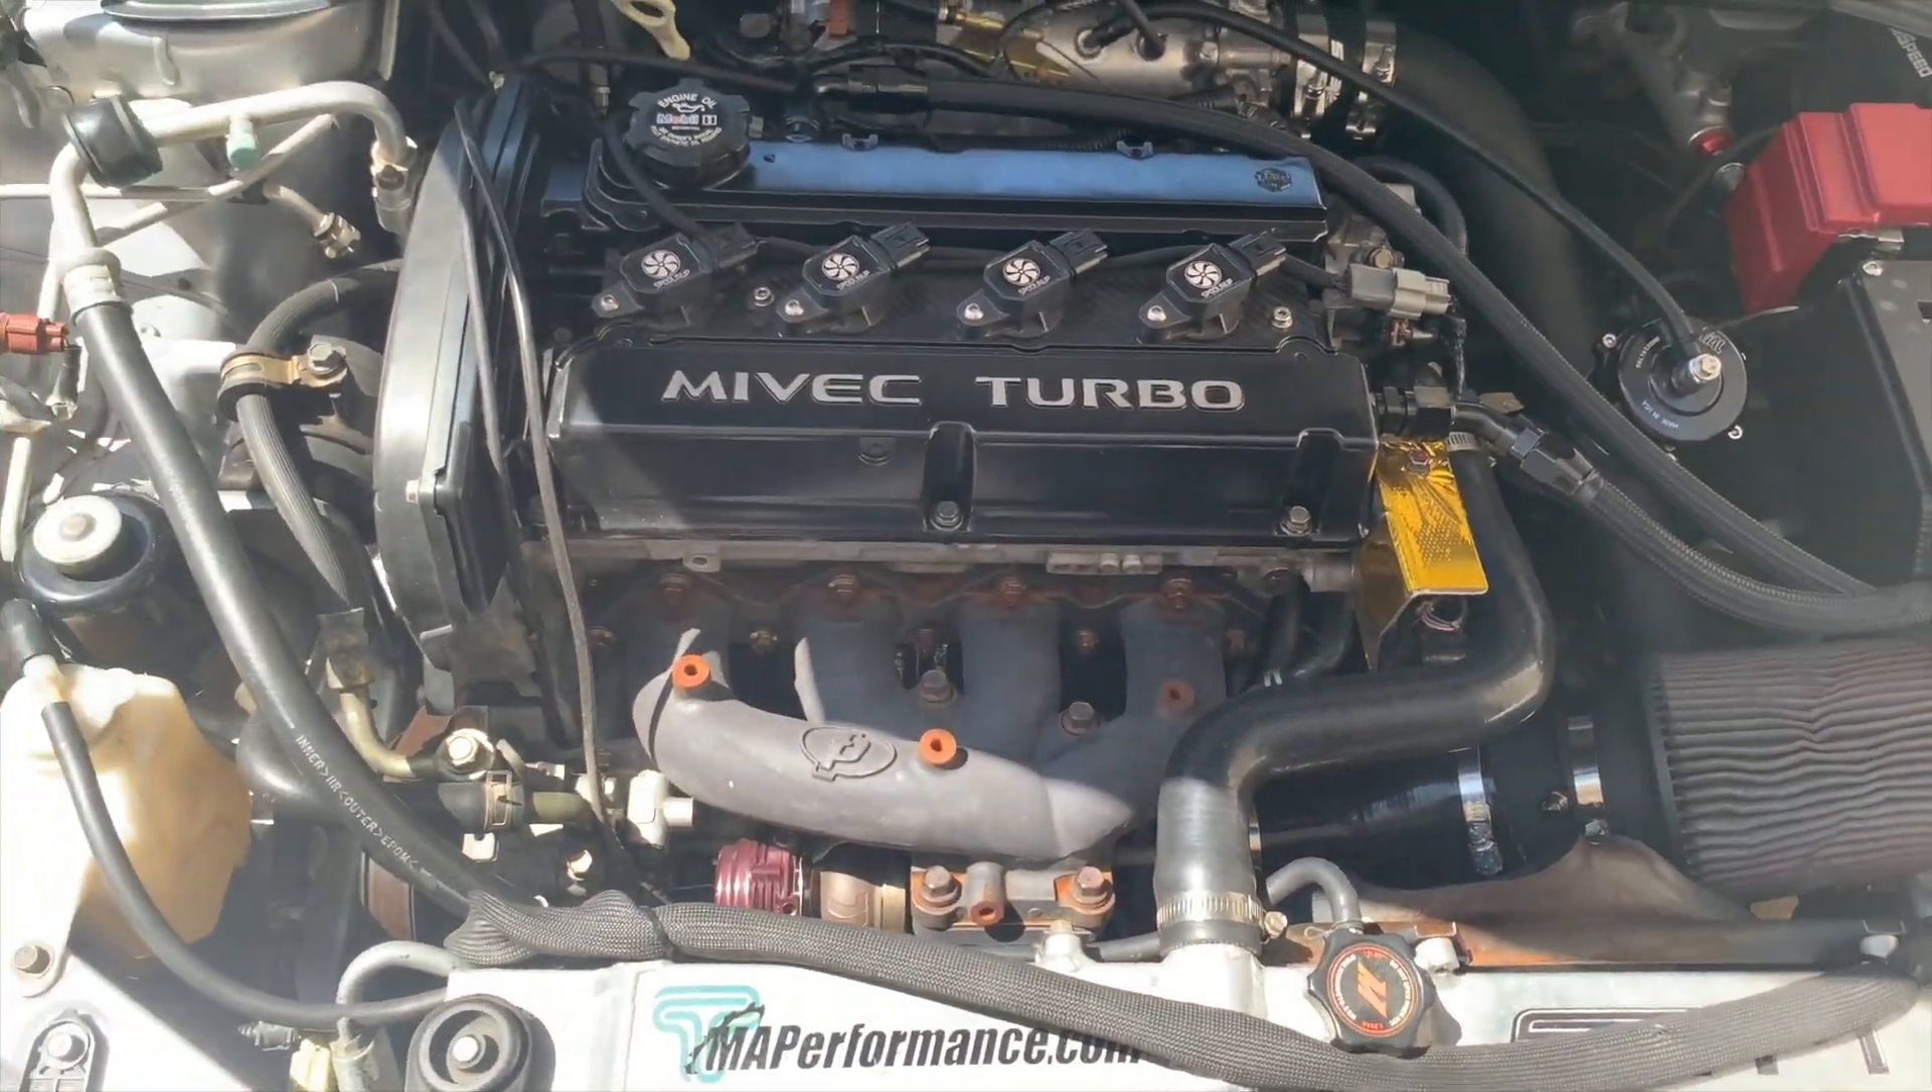I haven't put the exhaust heat shield back on yet.